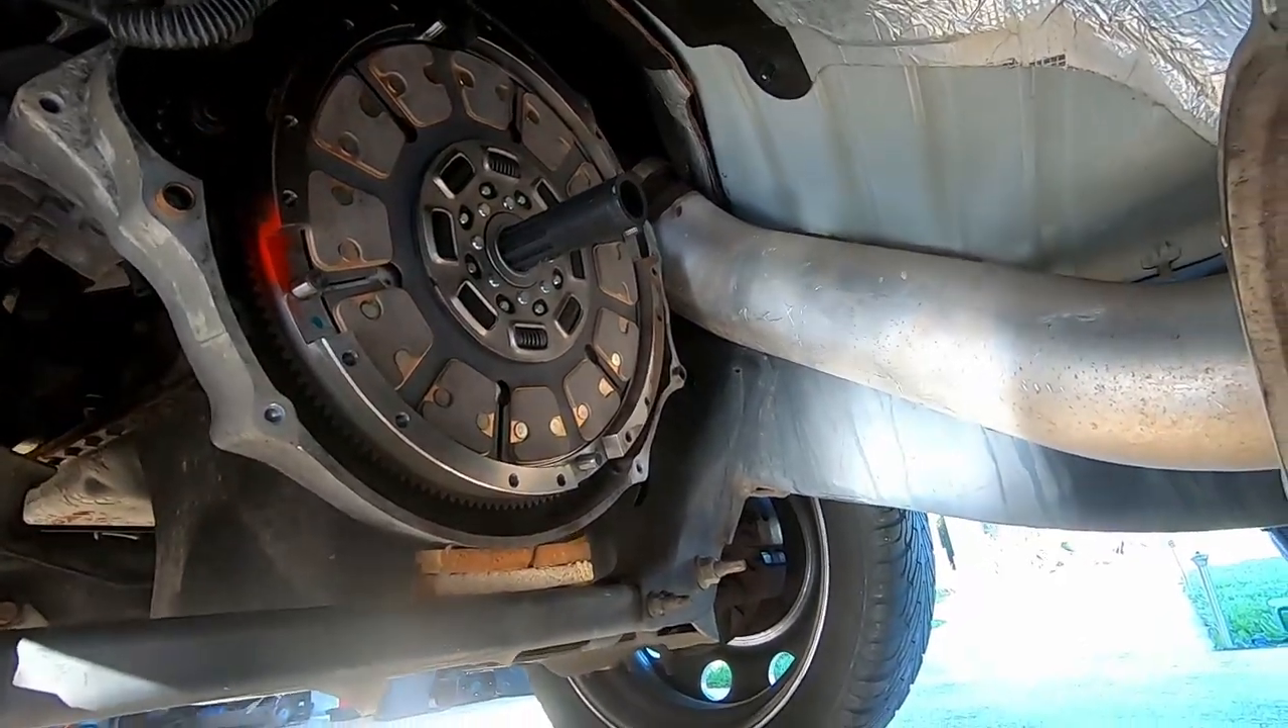The first disc there is in place with the alignment tool.